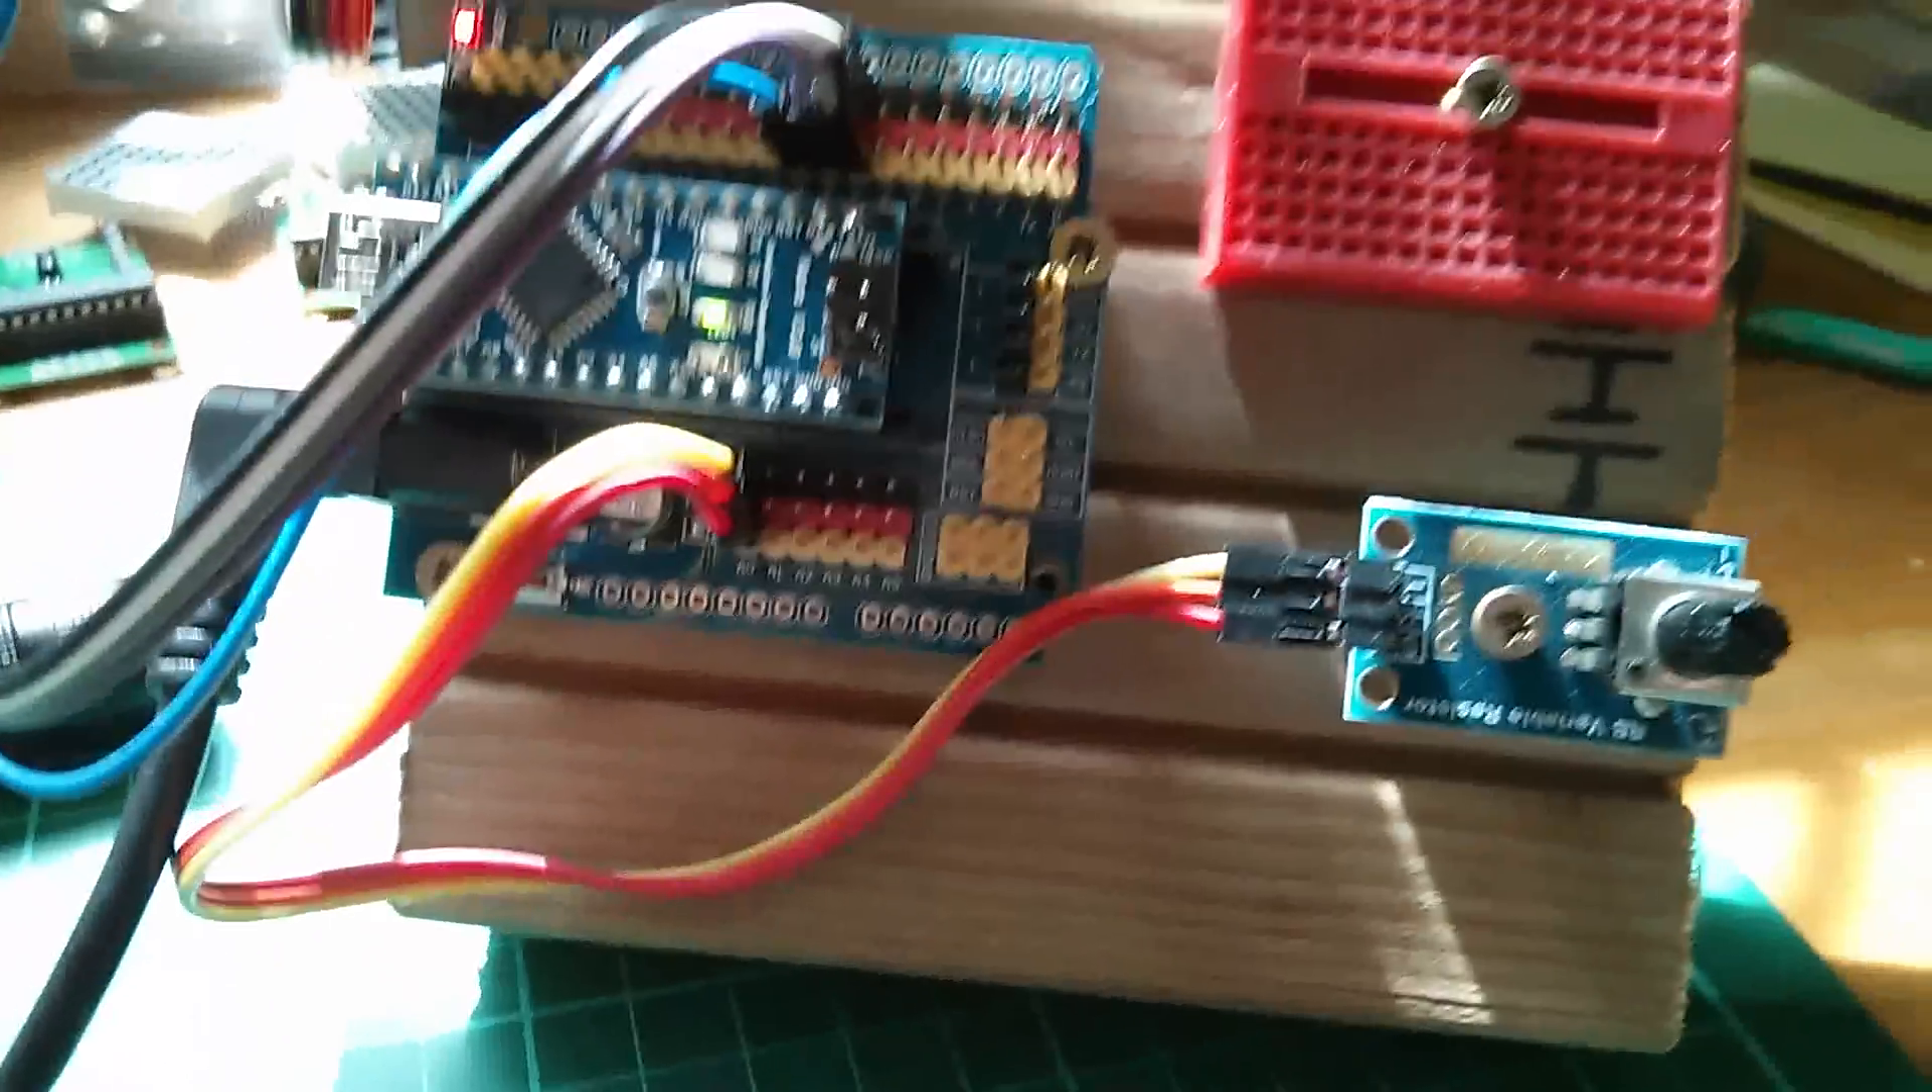There's the new board in position with the nano plugged into it.